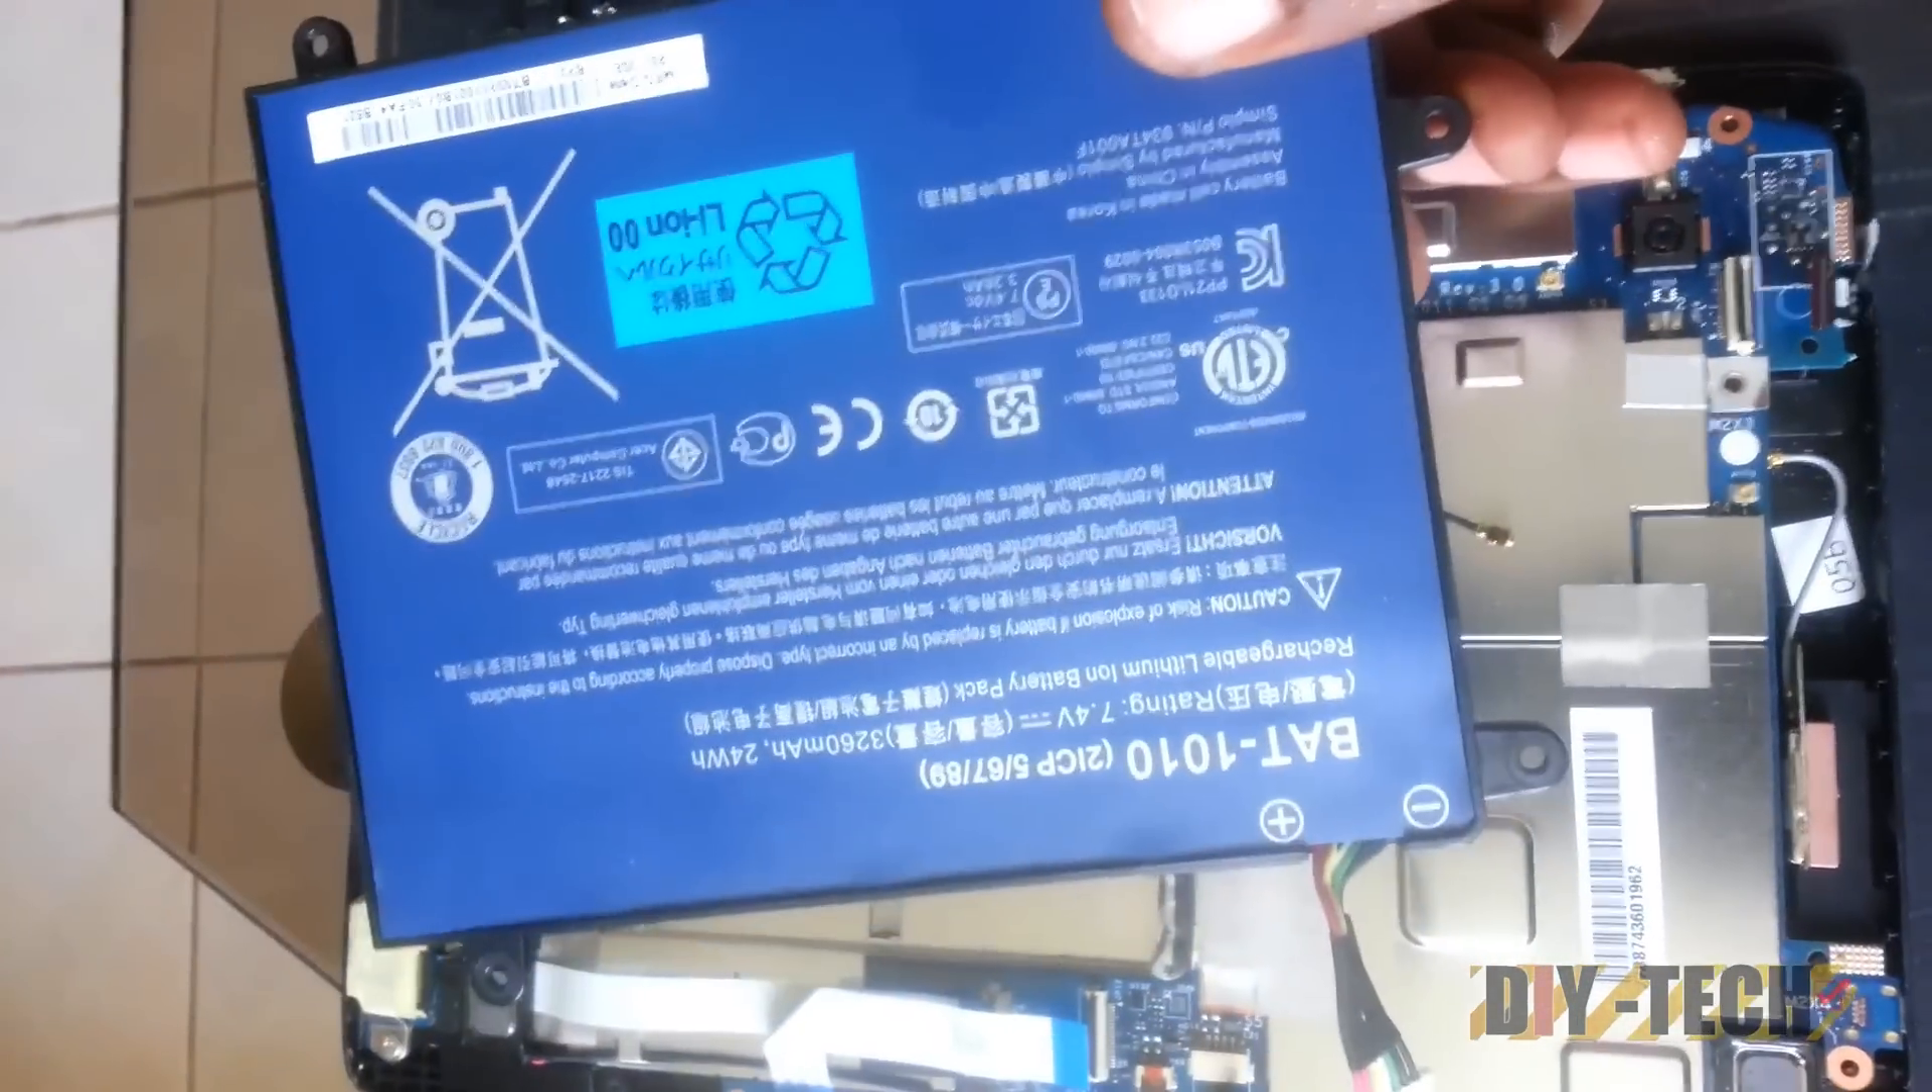So now as you can see we have actually disassembled the unit.